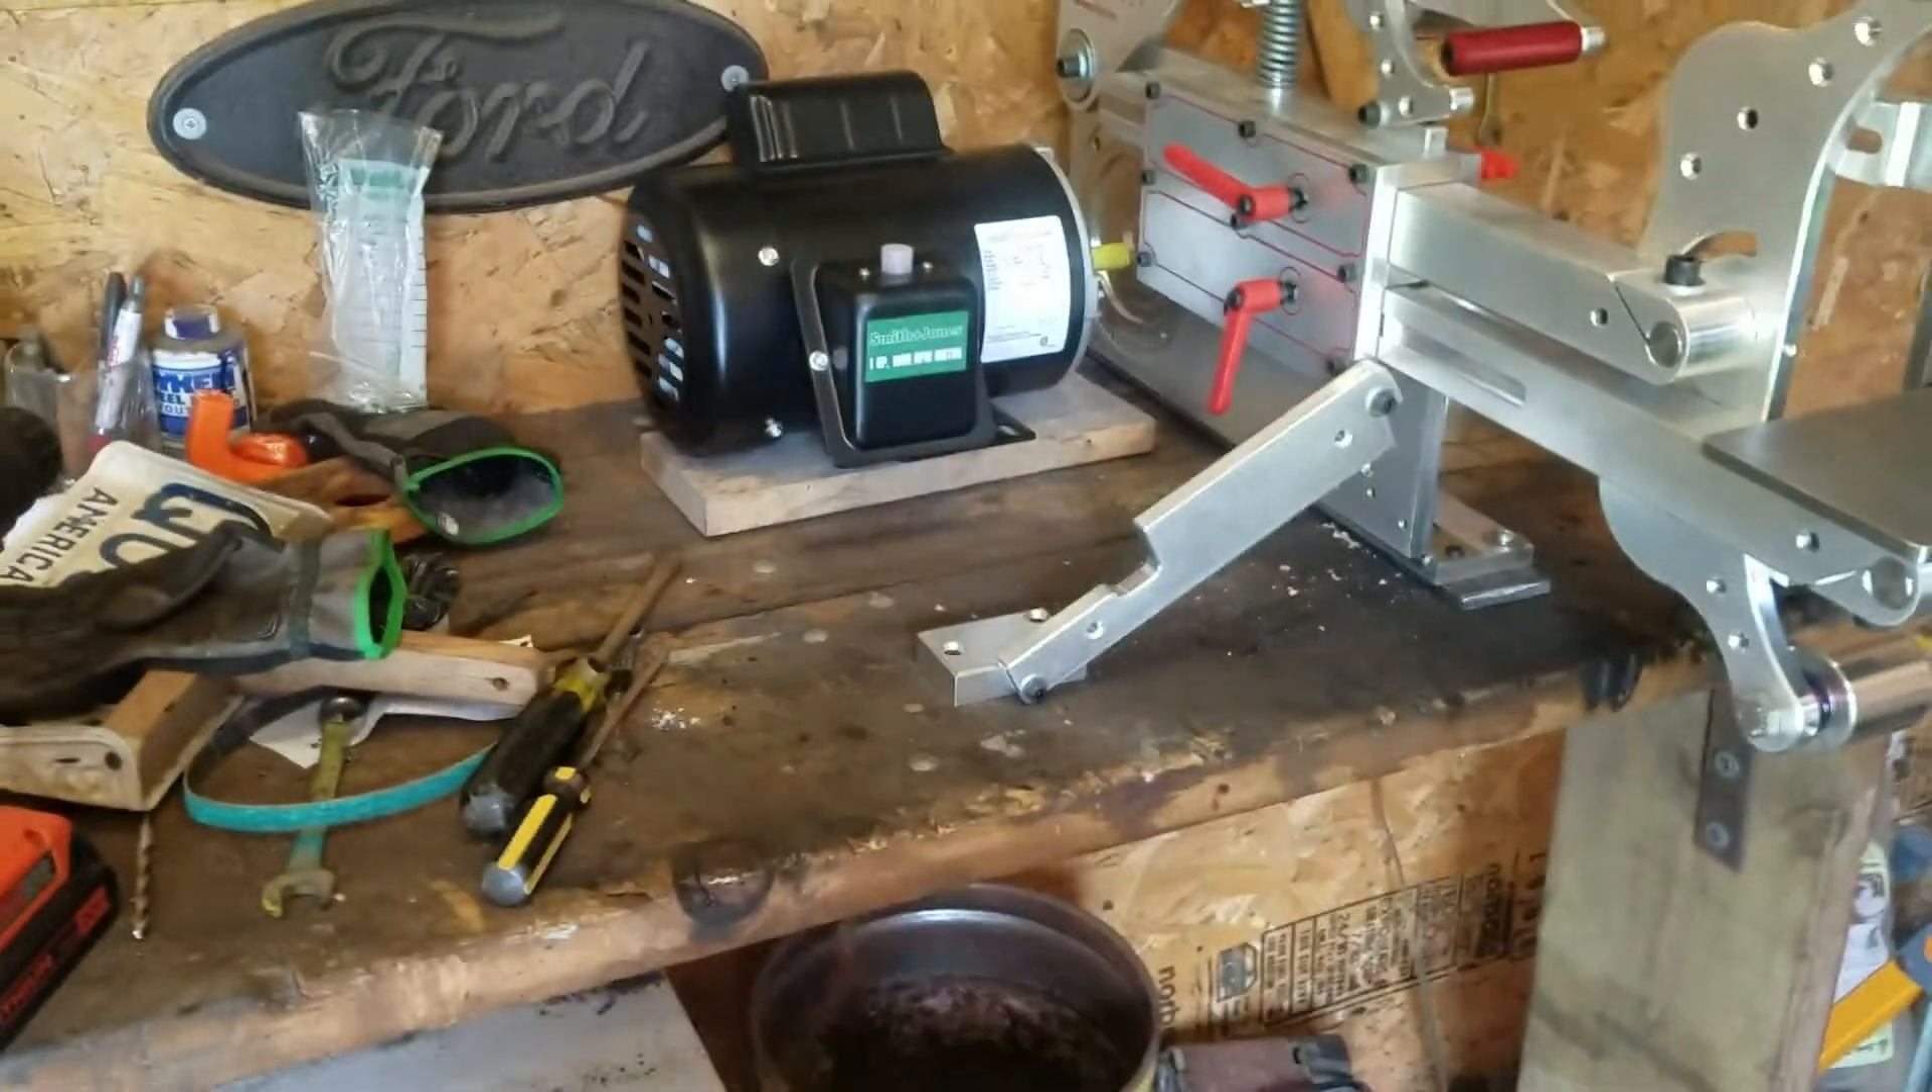I do not have the motor mounted yet i gotta make some riser plates so that i can get the drive shaft to come through and make sure it's obviously not hitting on the sides or anything like that plus i still have to get the power cord hooked up for it.